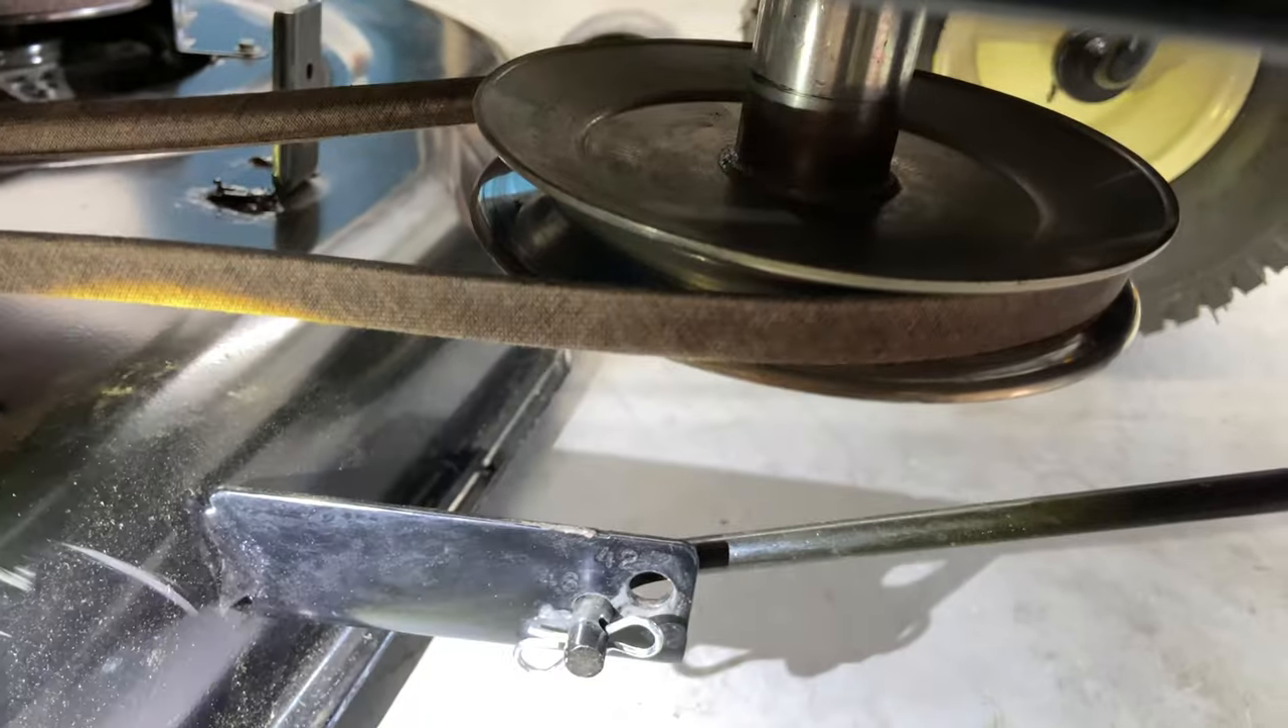Now the belt's on.